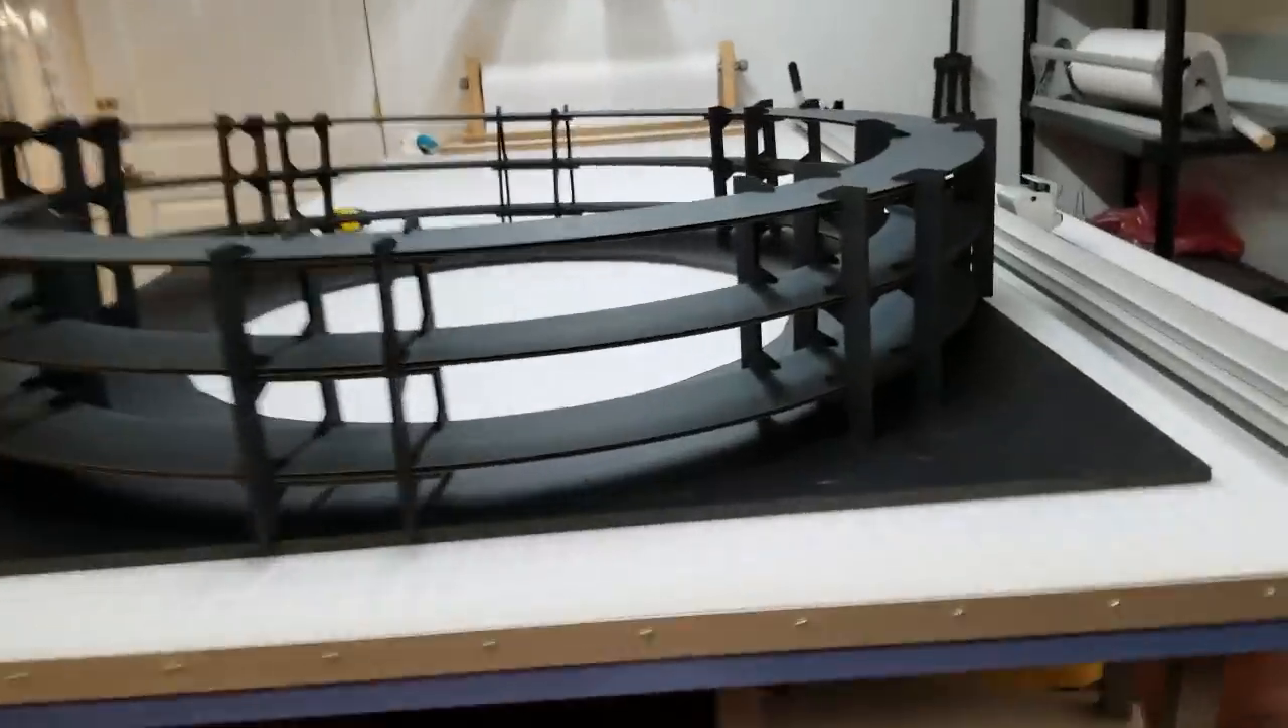Now this is what it looks like with all the riser pieces installed.